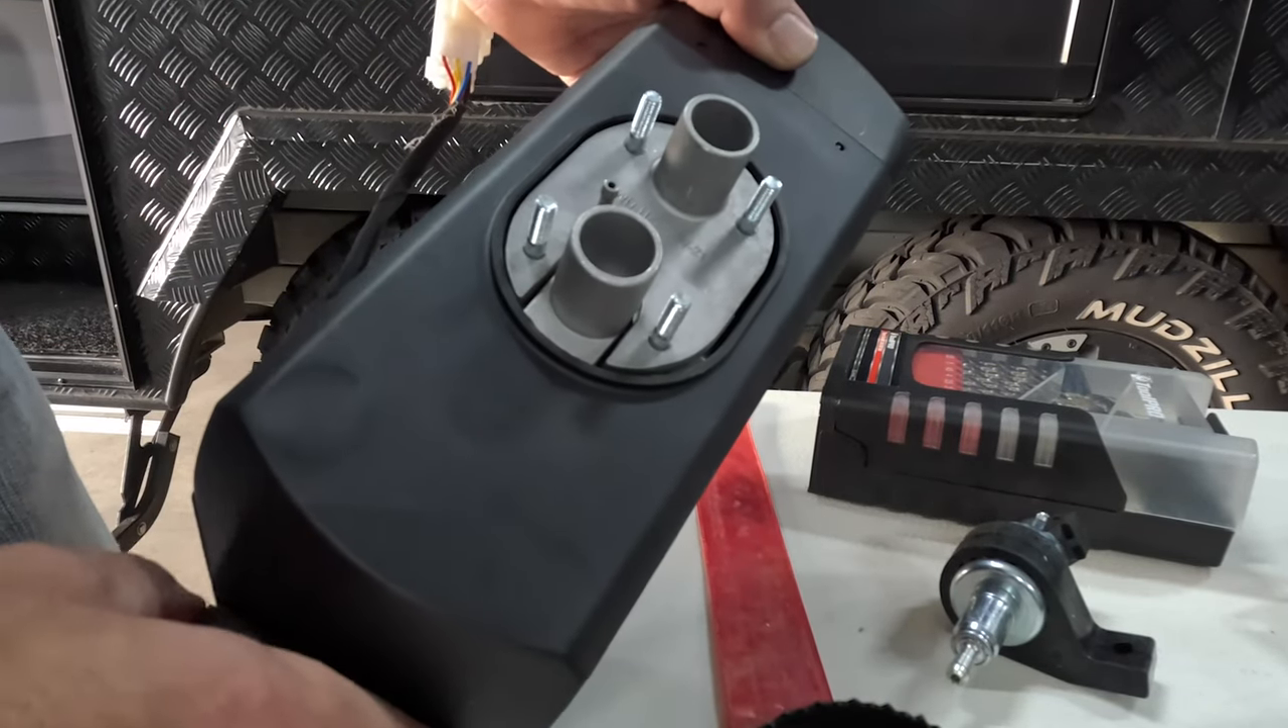So the four bolts are in and i just gently nipped them up with a pair of long nose pliers.